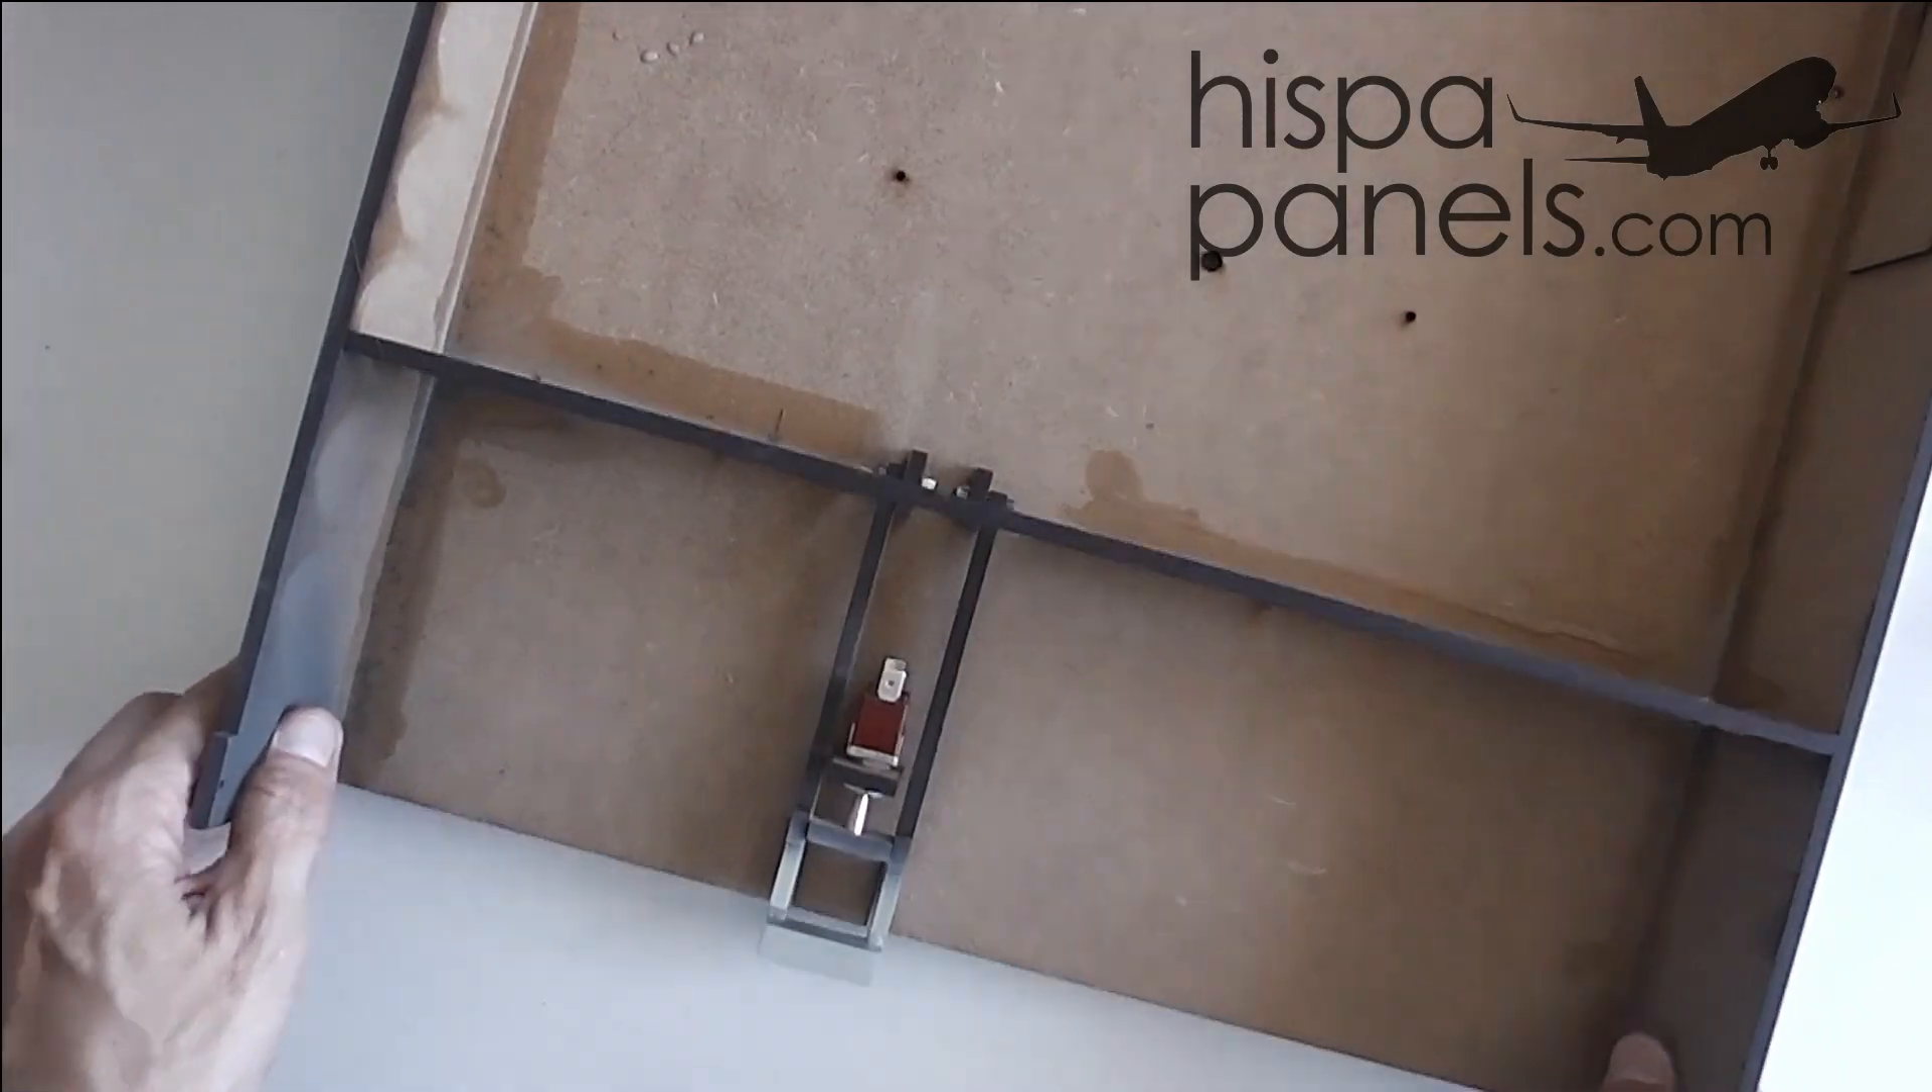Y así es como queda el interruptor instalado.